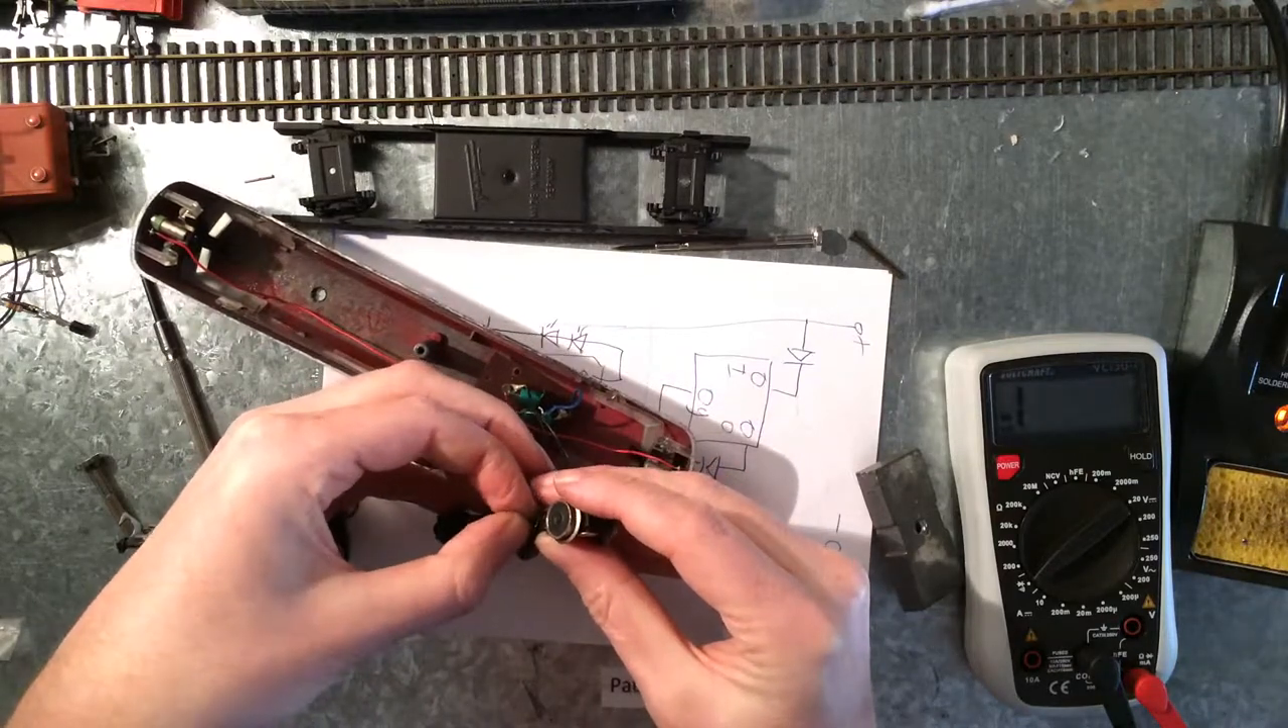It's now only a matter of putting the whole locomotive back together.